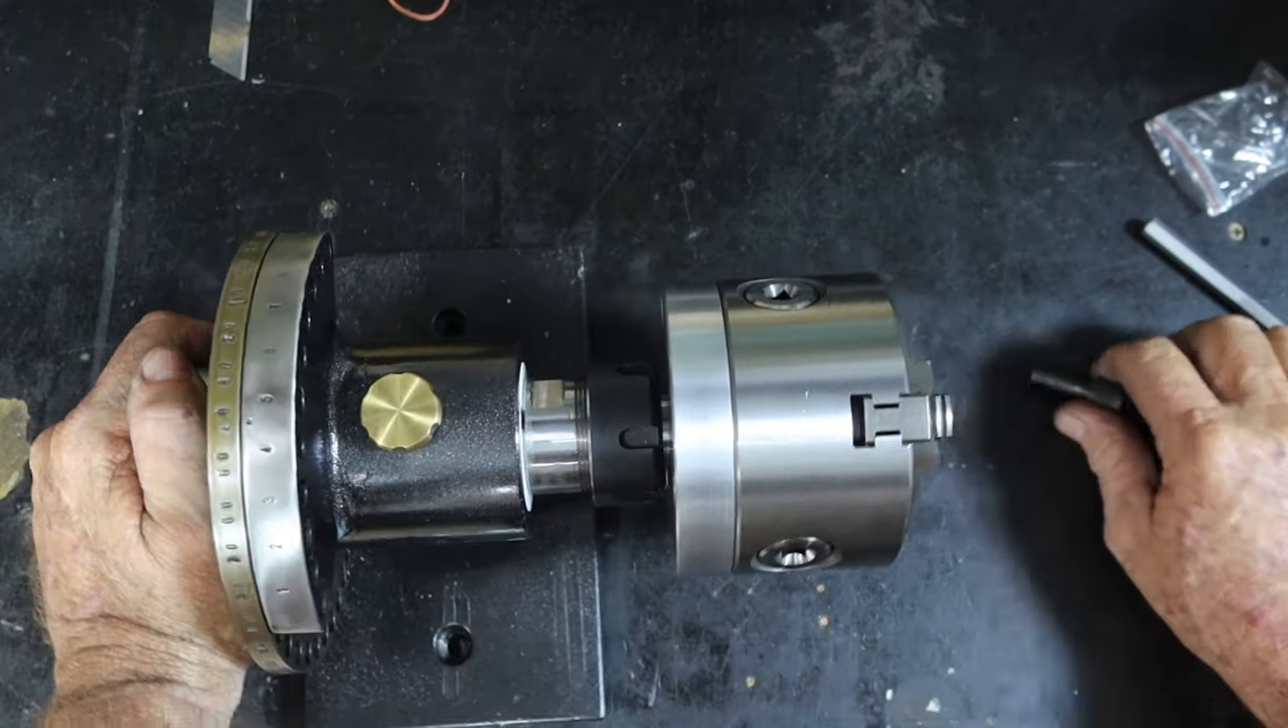All righty so there we have it spin indexer with a three-jaw chuck on it so that'll make it a lot more useful.